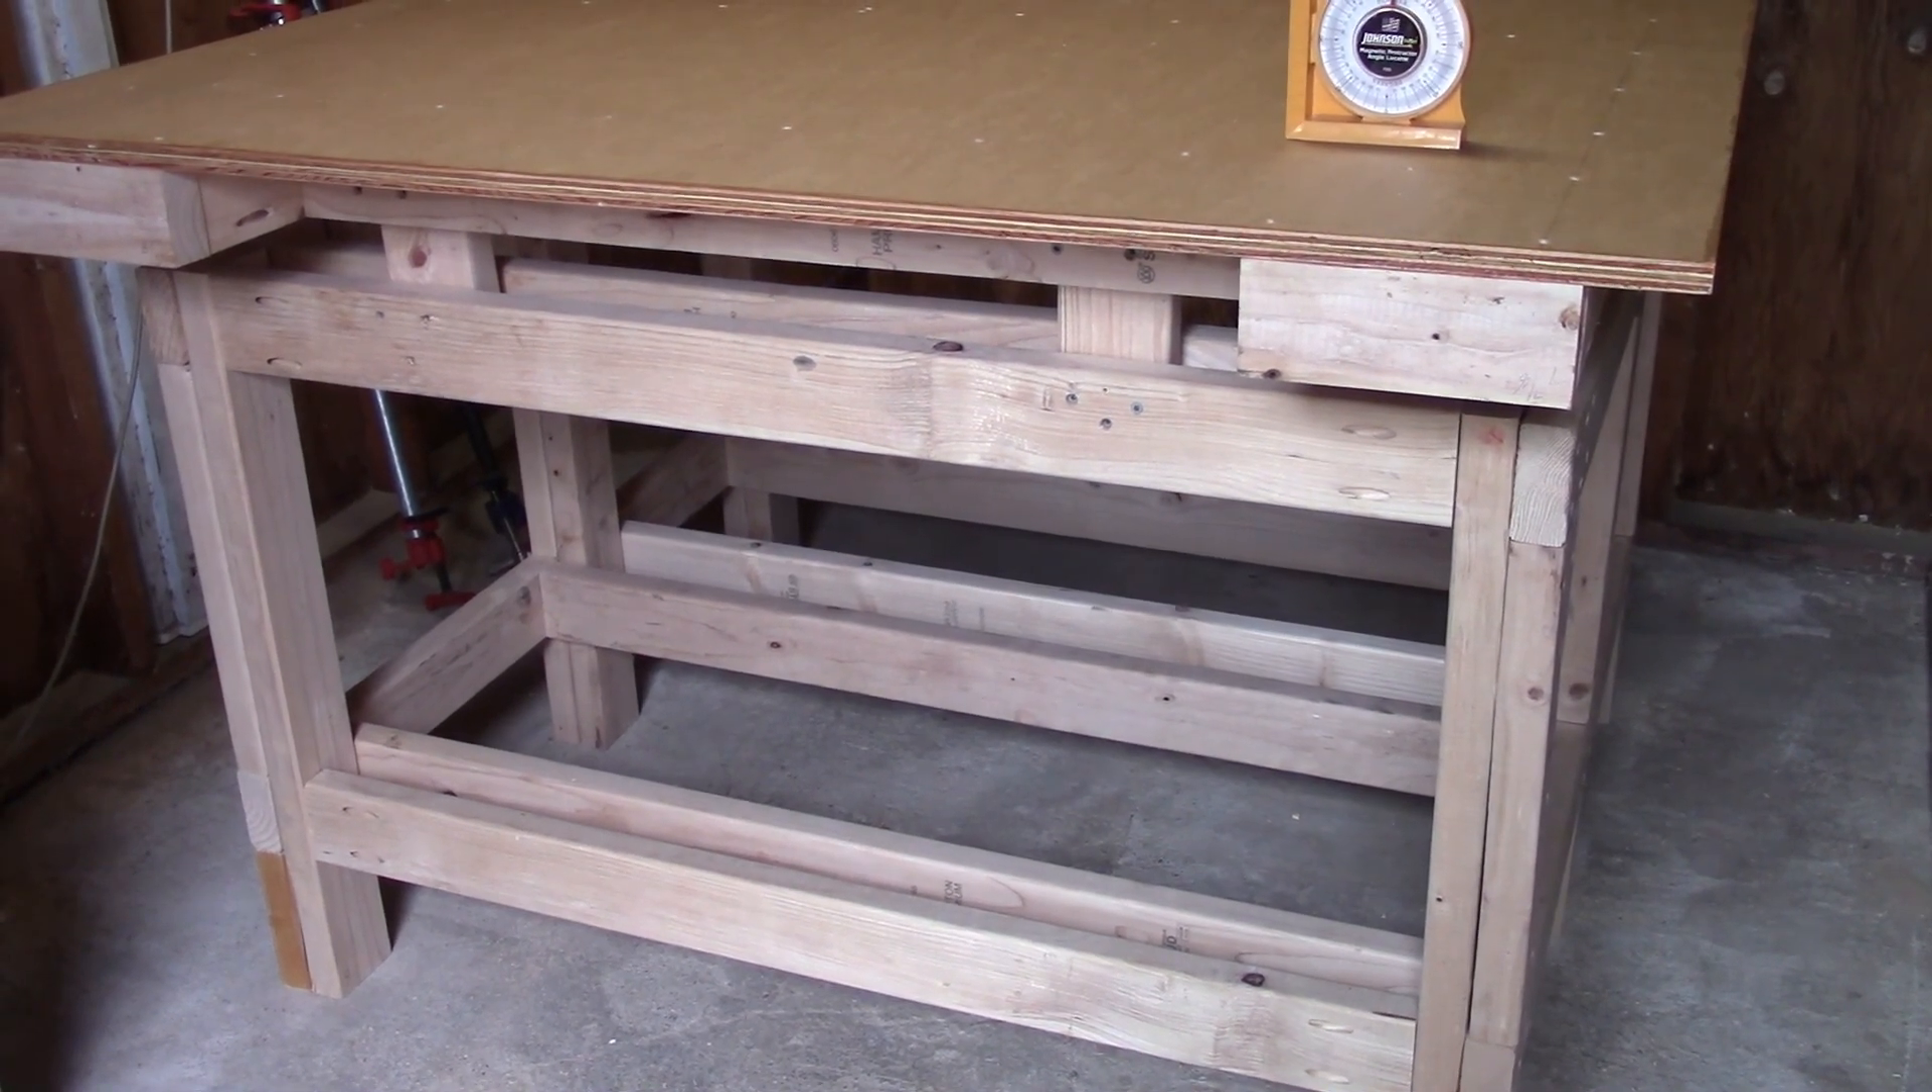Now you'll see that I don't have the shelves mounted down below yet and I don't have that center portion cut out yet but other than that we are basically finished with the tabletop.